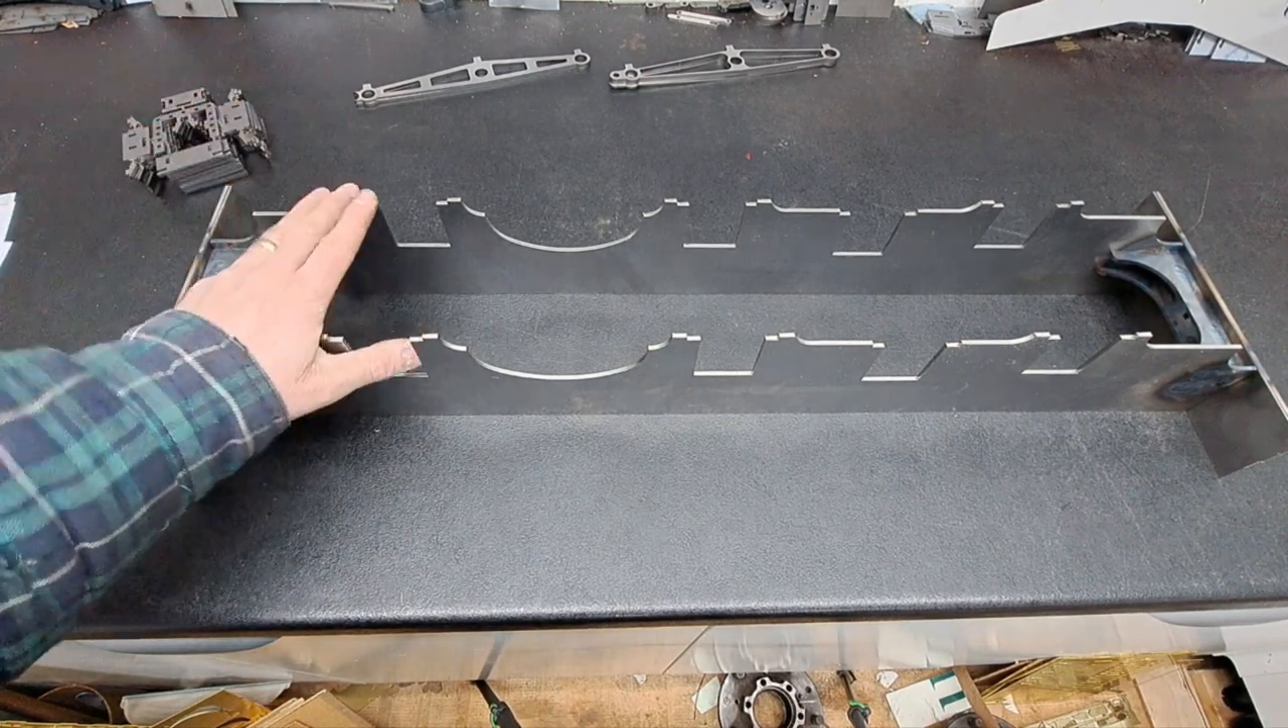We've got the basic frame put together there's nothing else to do on this at the moment.